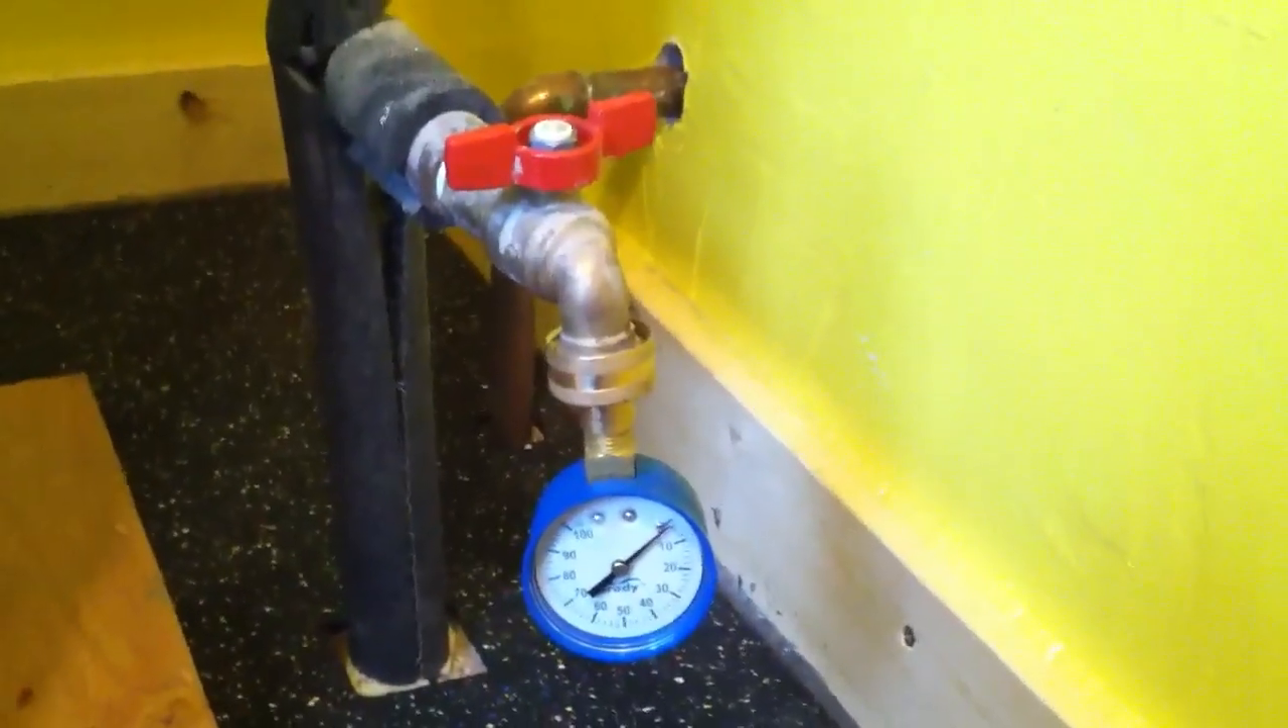Okay put on I screwed on my little water pressure tester and I'll open the valve and should be around 50 psi since that's what the uh uh reducer valve uh came preset at.